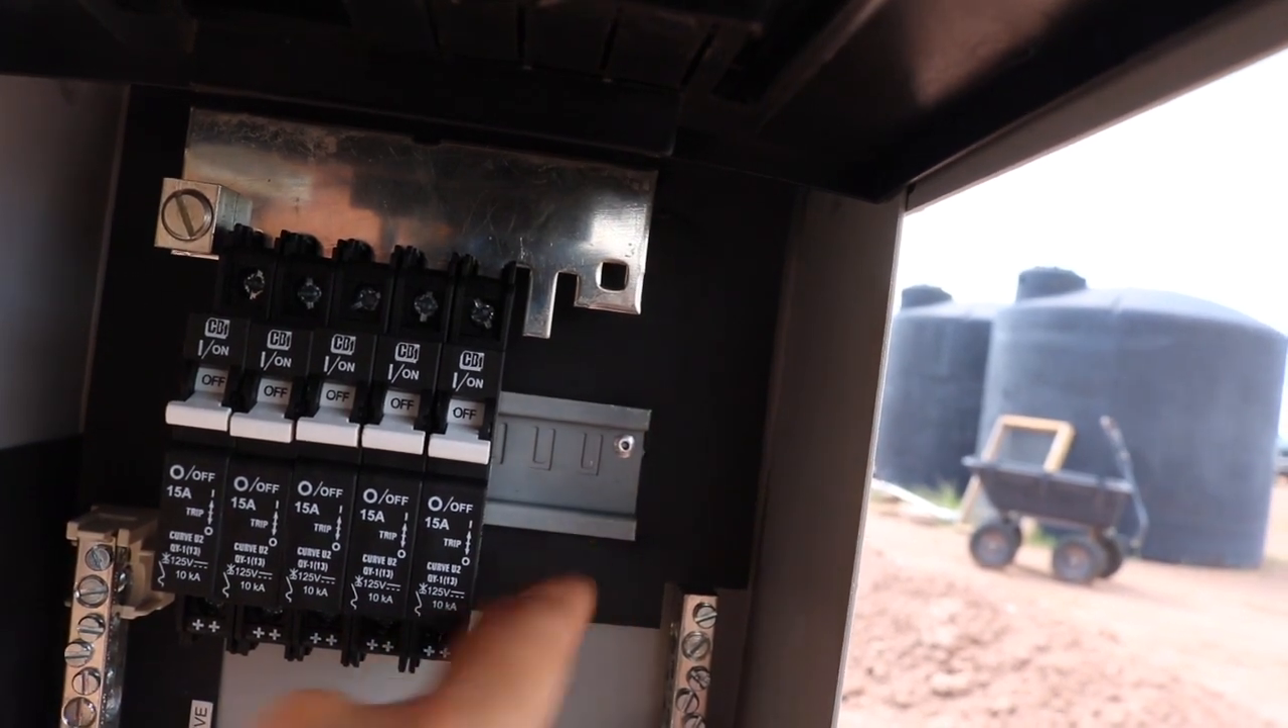So here's the finished product I got my breakers in they're attached to the bracket here.